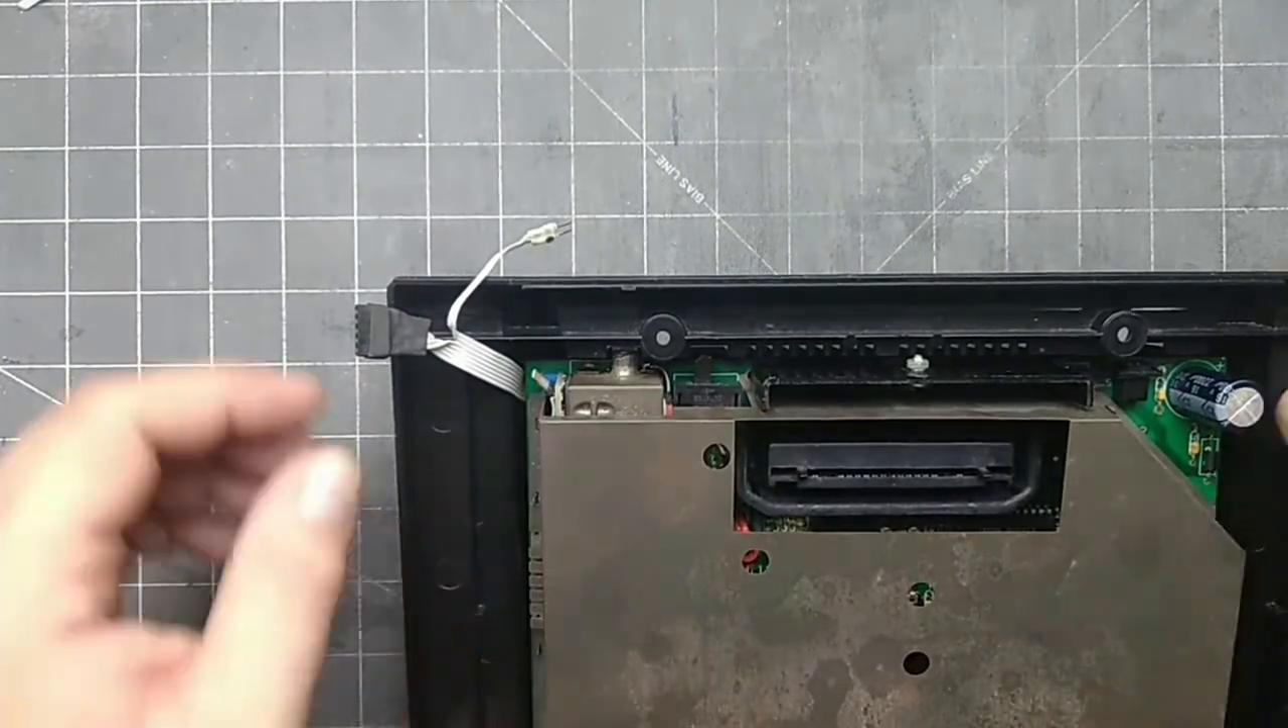Laying the ribbon cable flat, I put the main board with RF shield into place.